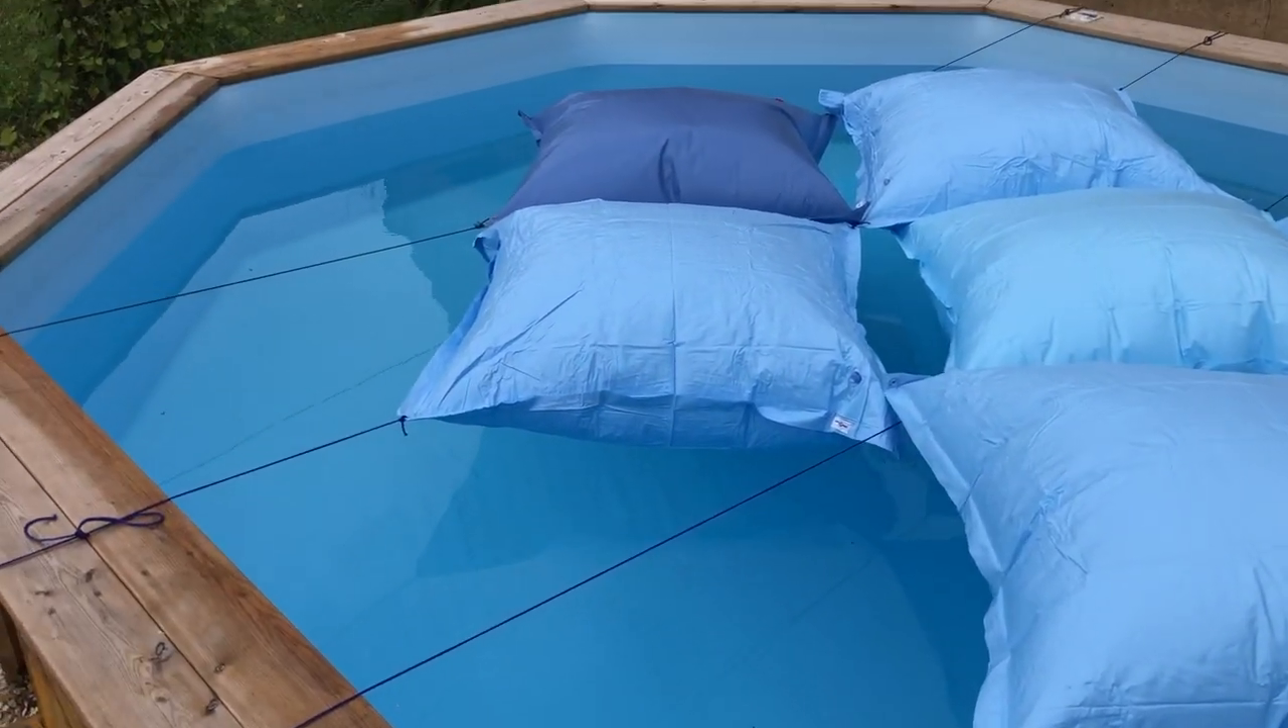So there's the cushions all now in the middle of the pool, all I've got to do now is put the cover back on.